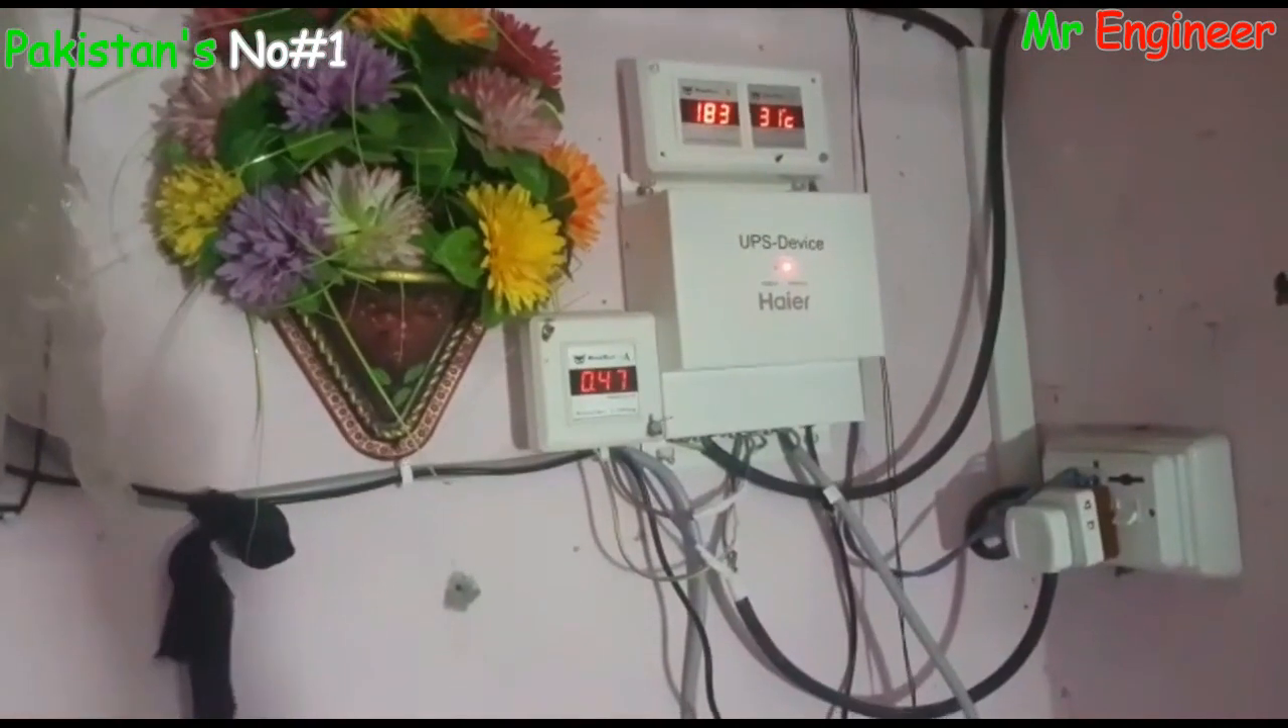وولٹ میٹر لگا دیا ہے ٹمپریچر میٹر لگا دیا ہے اور اسی کے ساتھ ہم نے امپیر میٹر کو بھی لگا دیا ہے۔